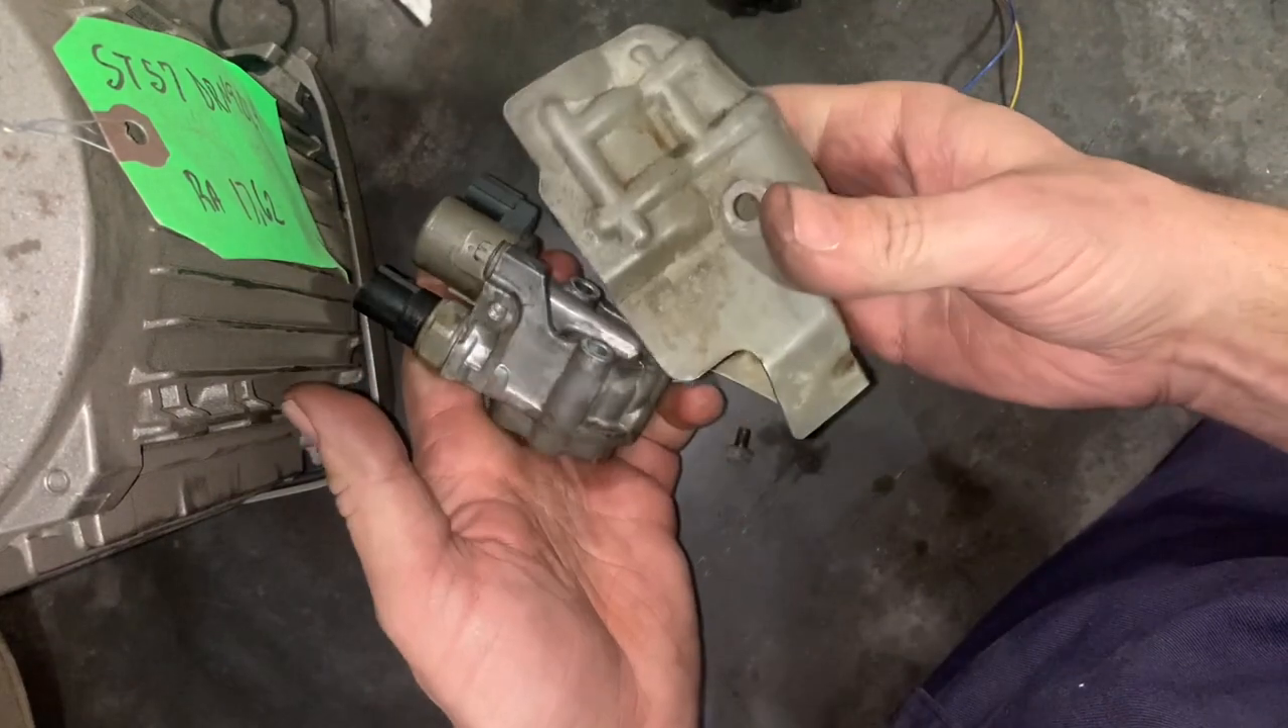And uh The last thing to put on is the heat shield Which just has this one bolt that holds it on.